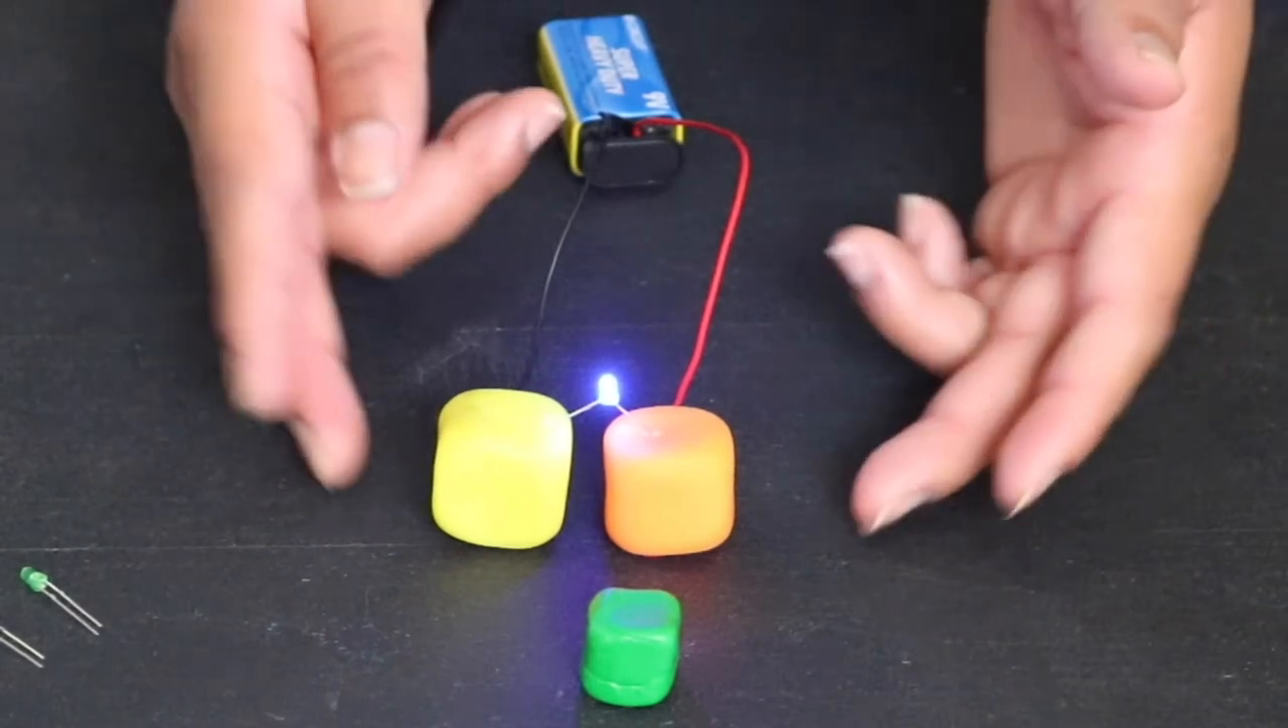We have now closed the circuit. There is now a complete path for electricity to flow.